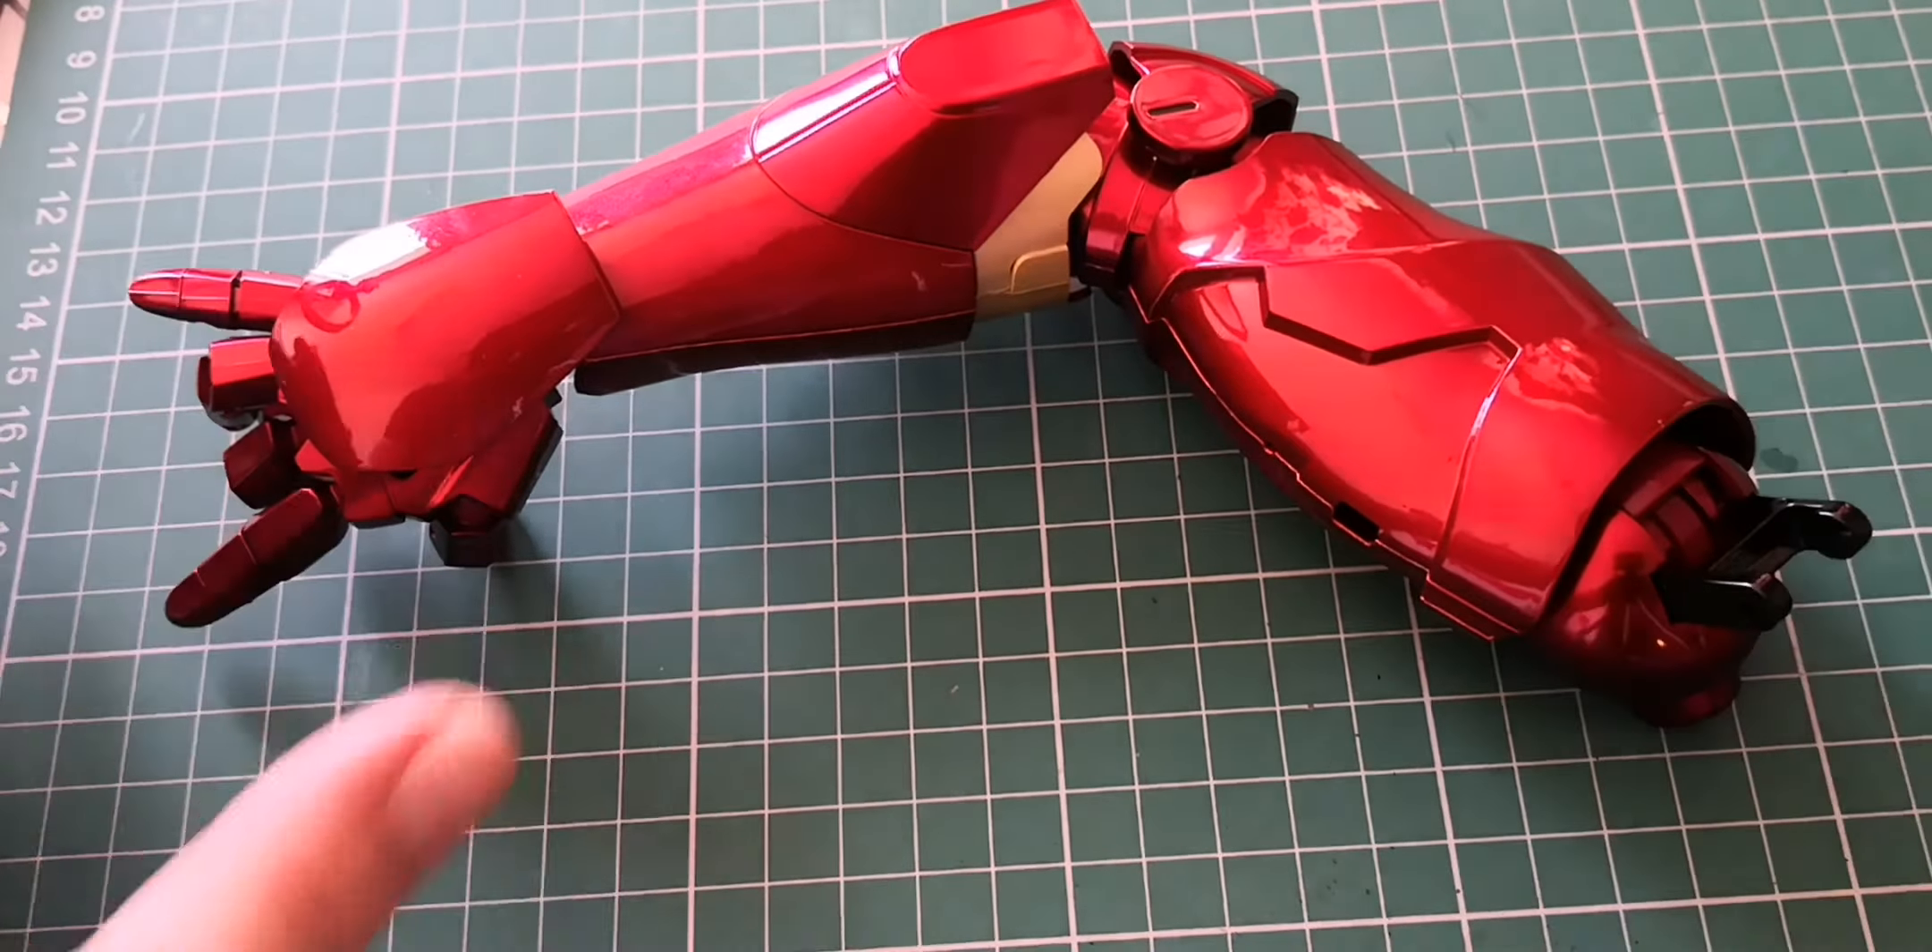Obviously I've already gone ahead and put the hand on.